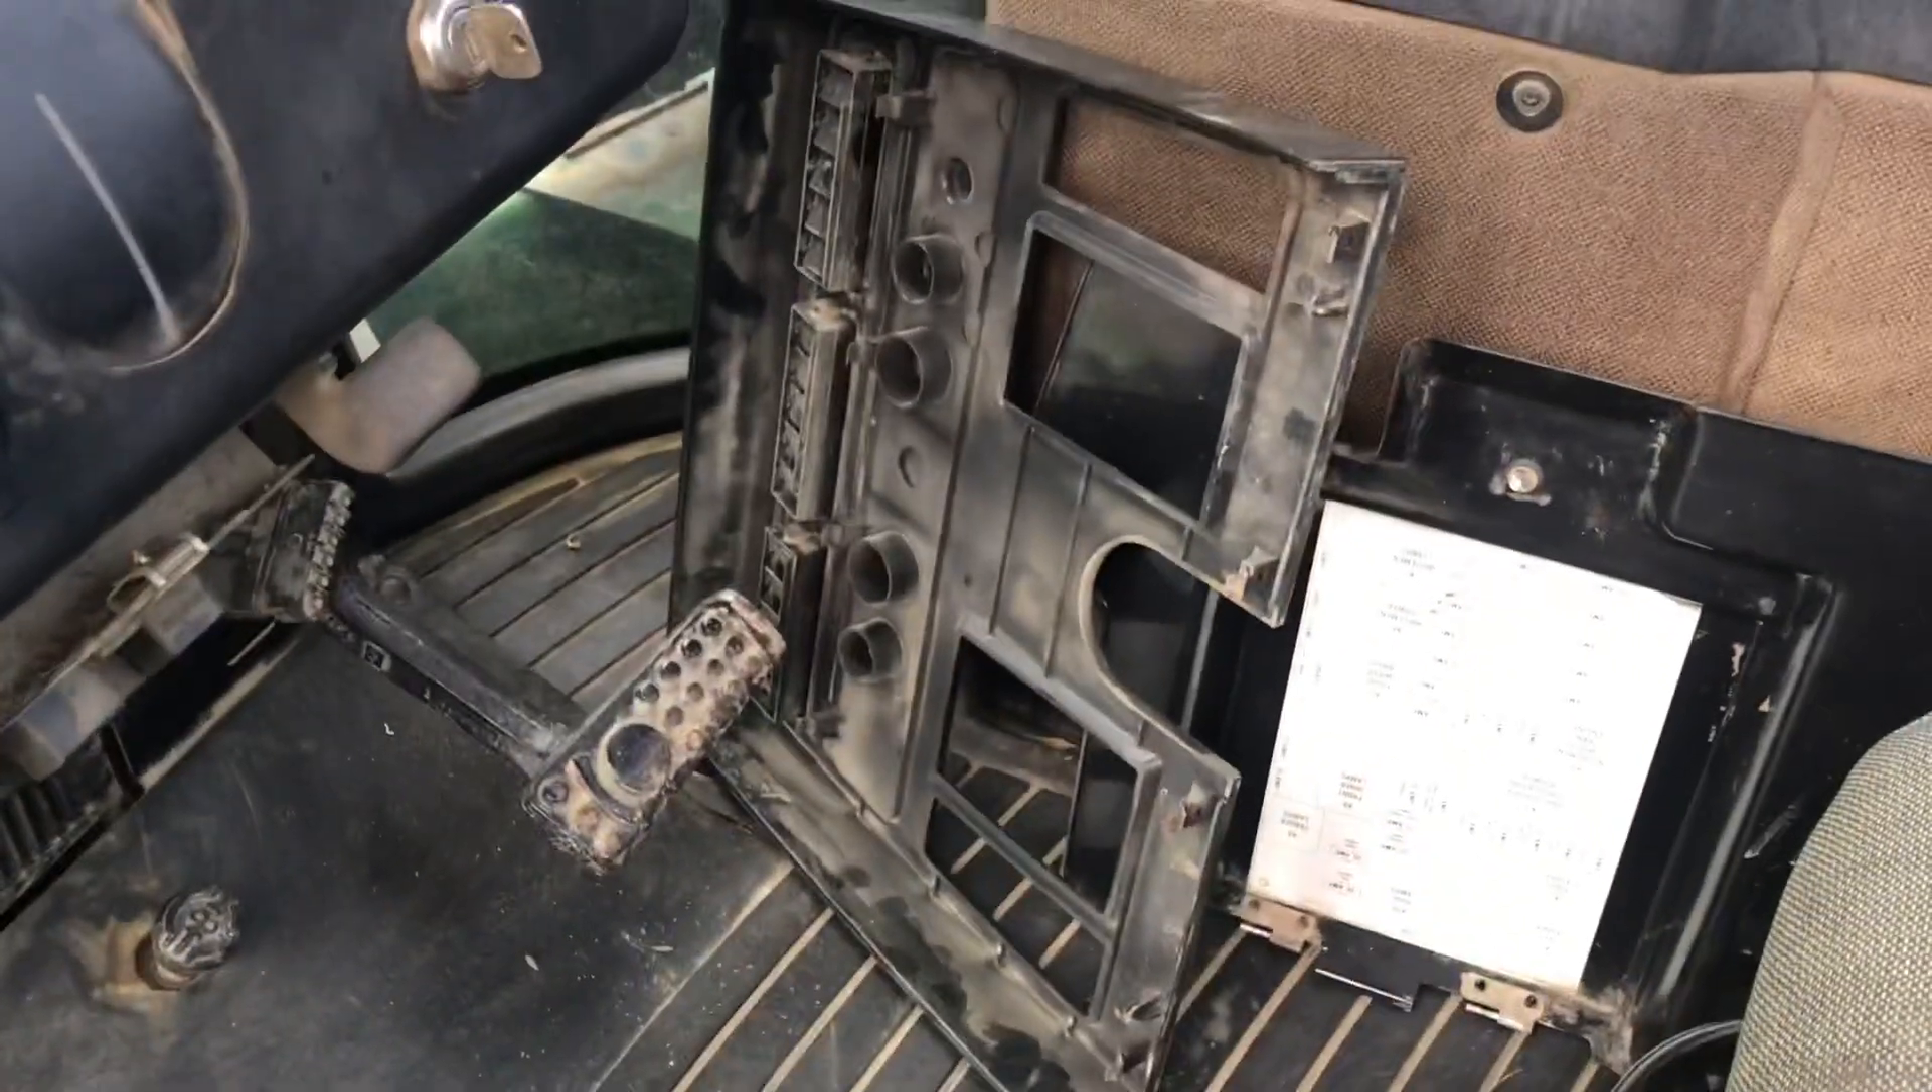I went ahead and pulled the cover plate off which is pretty easy.